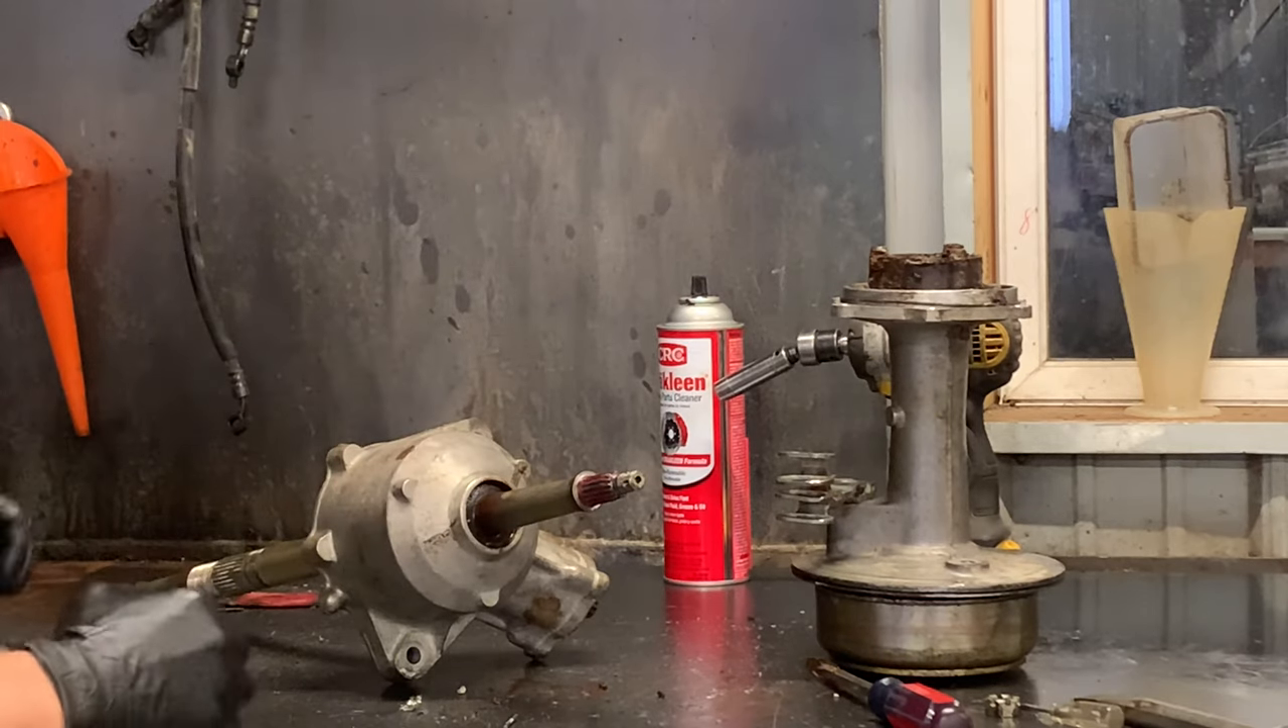I just need to remove this axle out of this housing here.